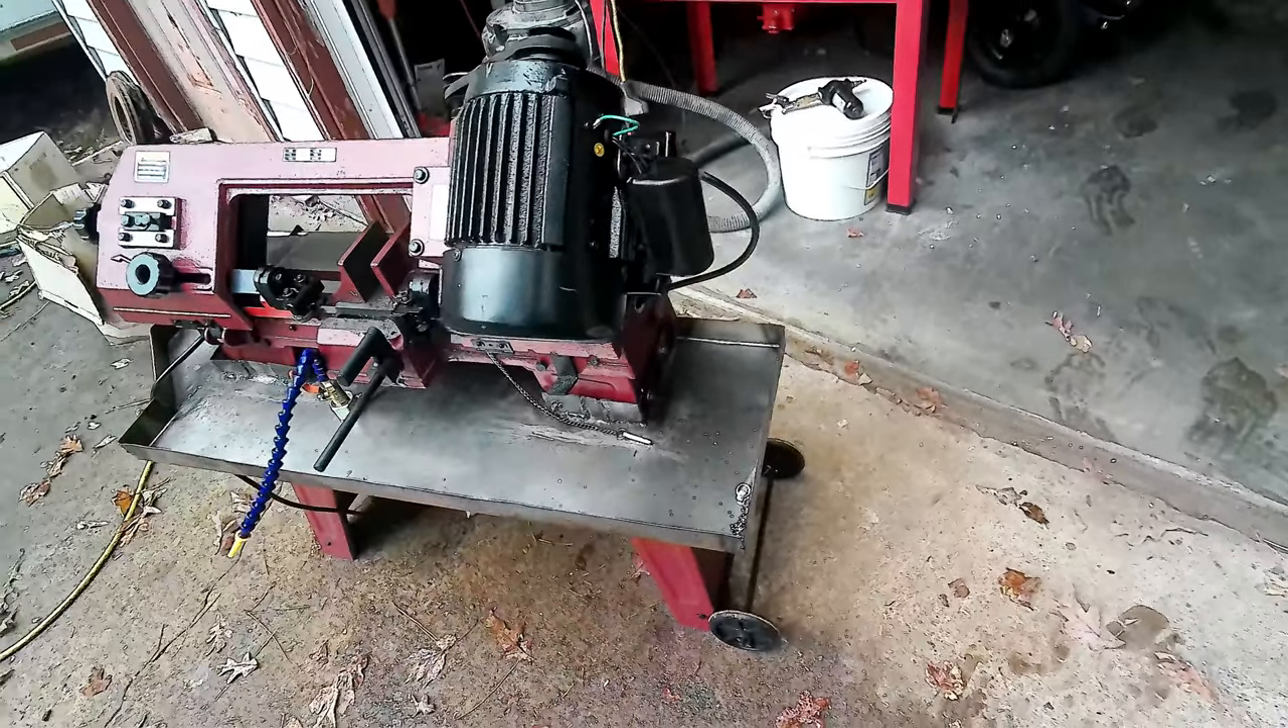All right guys so as you can see we got the pan all fabbed up and attached to the saw.